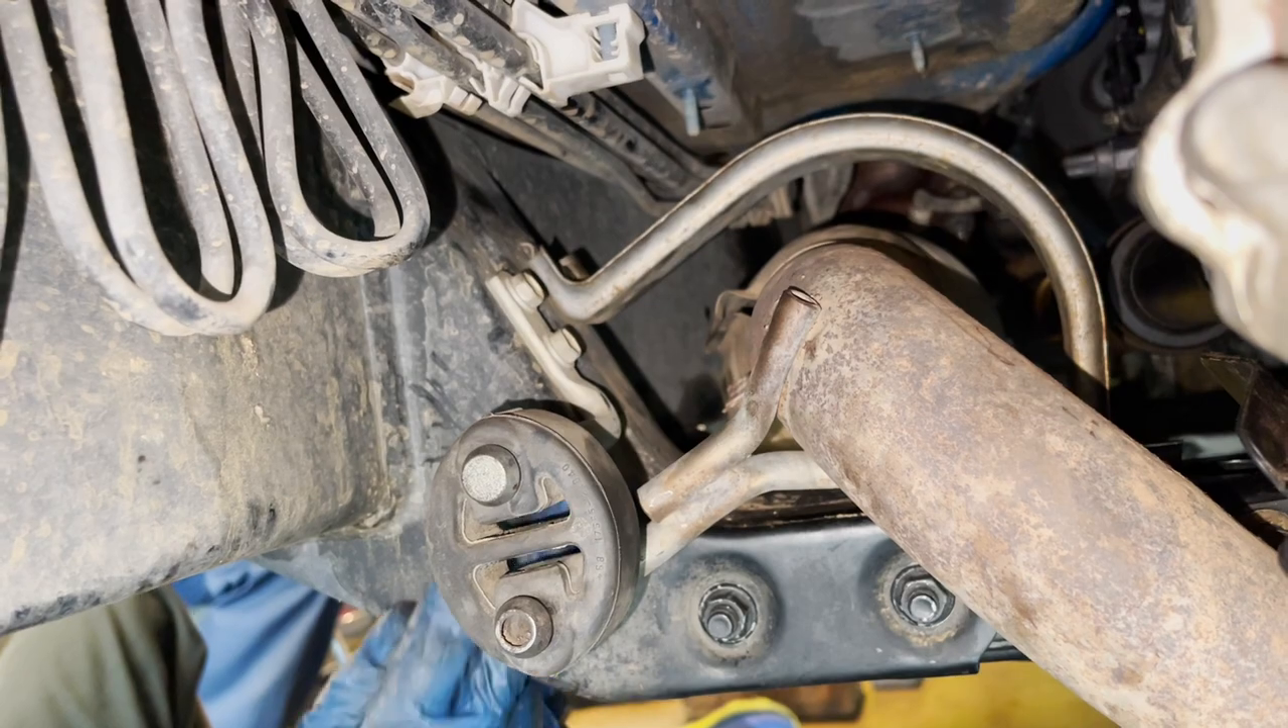We also slid over this exhaust hanger rubber grommet attaching the exhaust crossover pipe to this connection that attaches to the frame.